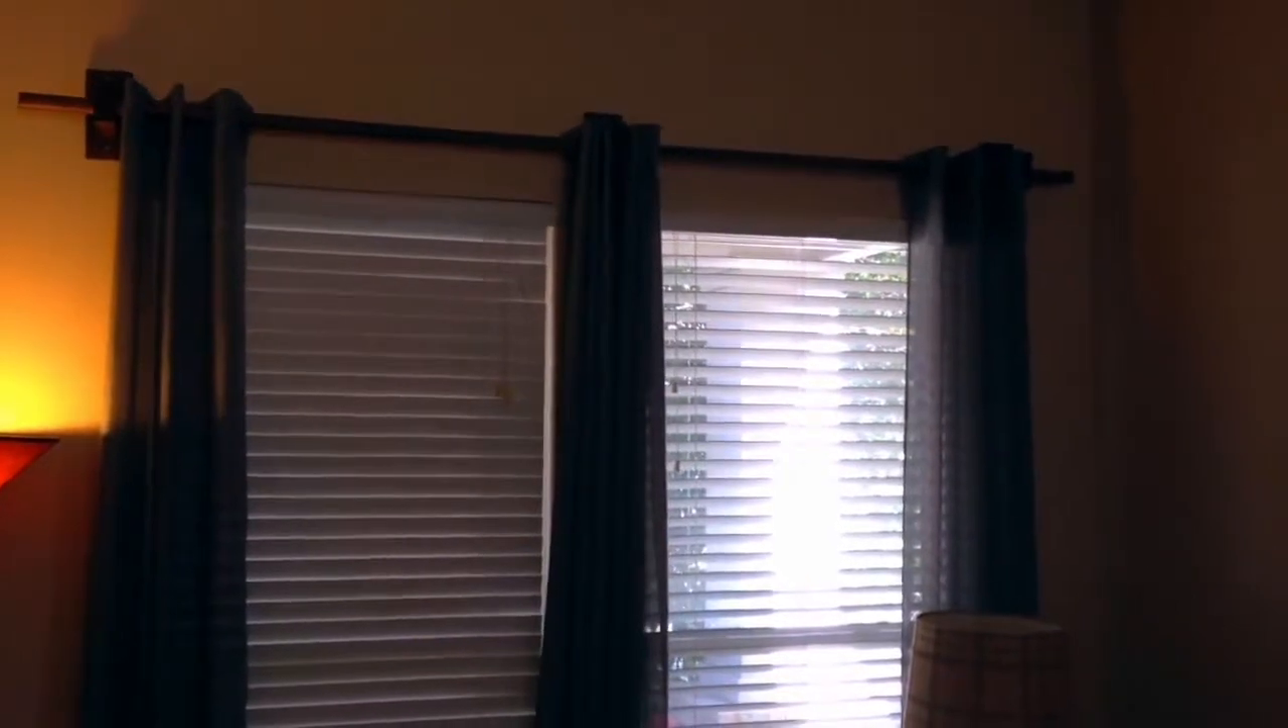We went ahead and did a curtain in the middle on either side so really it's two curtains per window.